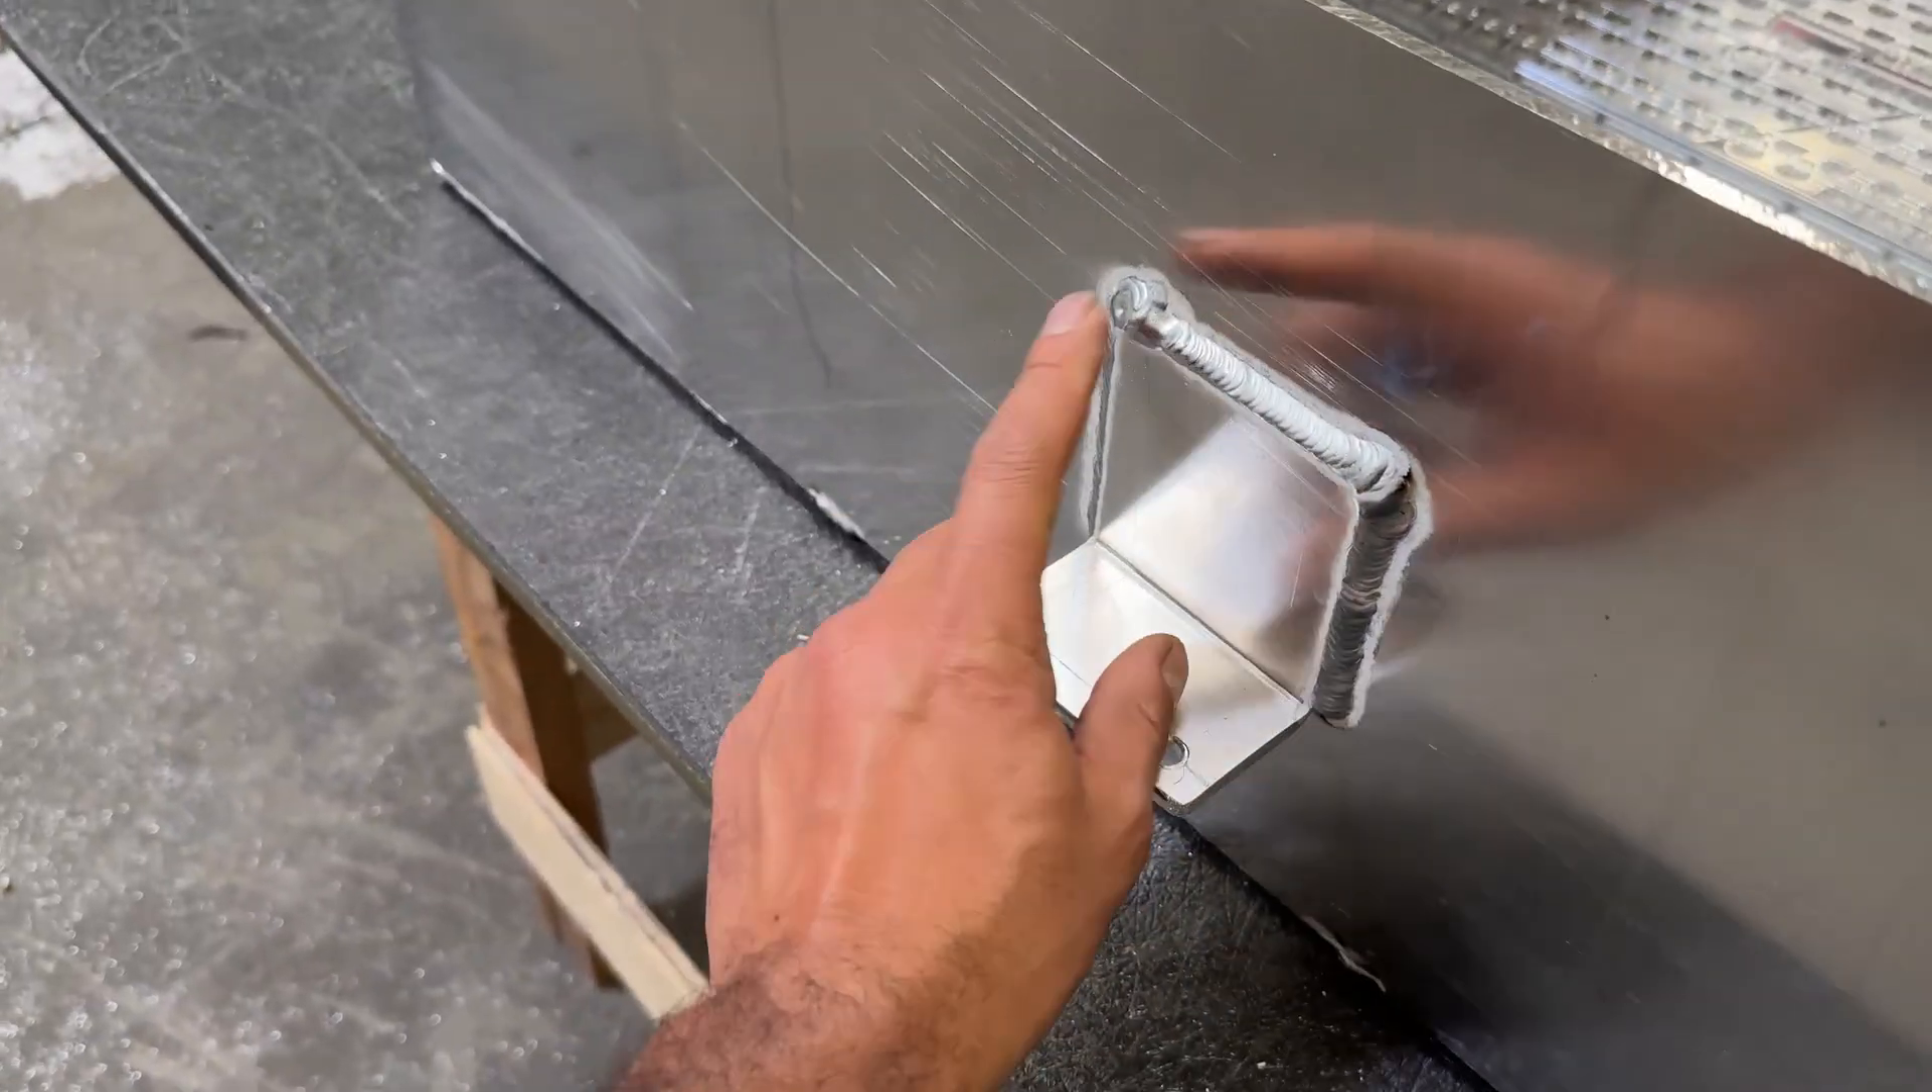I bent up these little these brackets here and got them welded up there was a really good spot on the factory Lambo that already had some certain some inserts there.